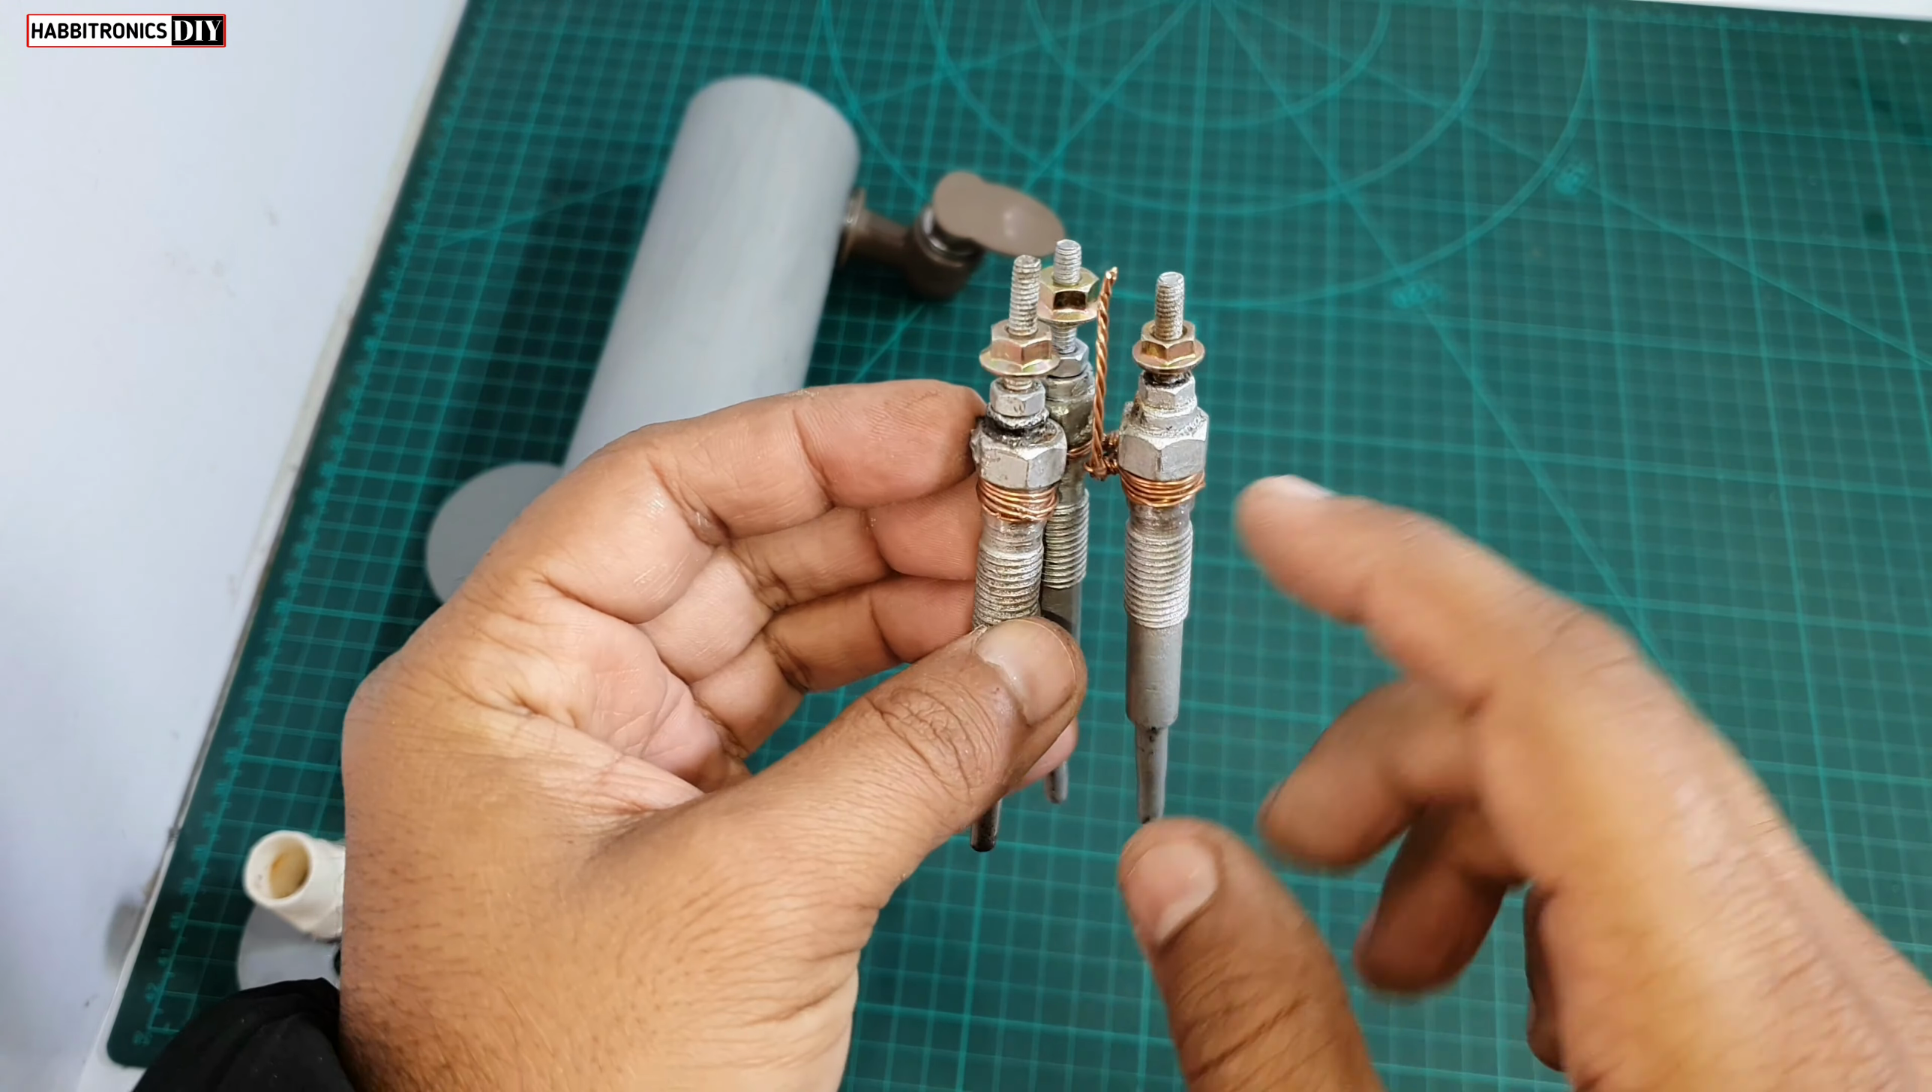तो wire मैंने यहाँ पे लगा के अच्छी तरह से tie कर दिये थे।